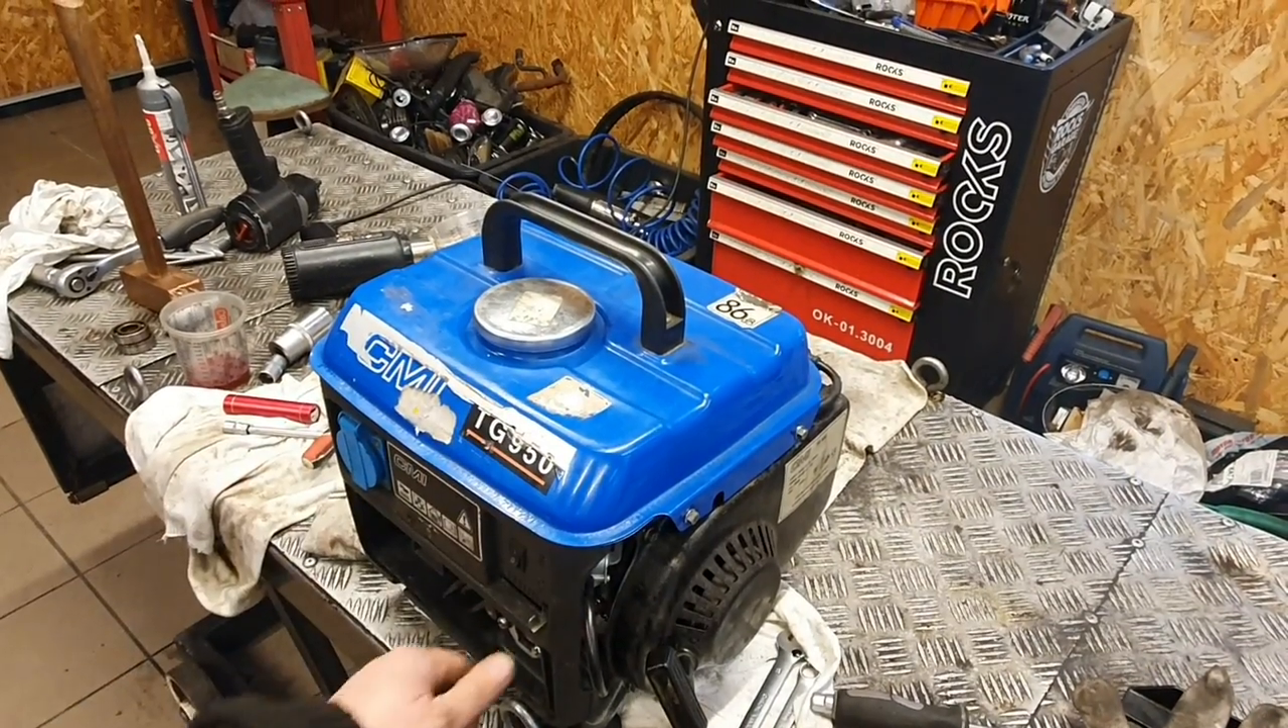Jak widzicie agregat mamy cały poskładany.